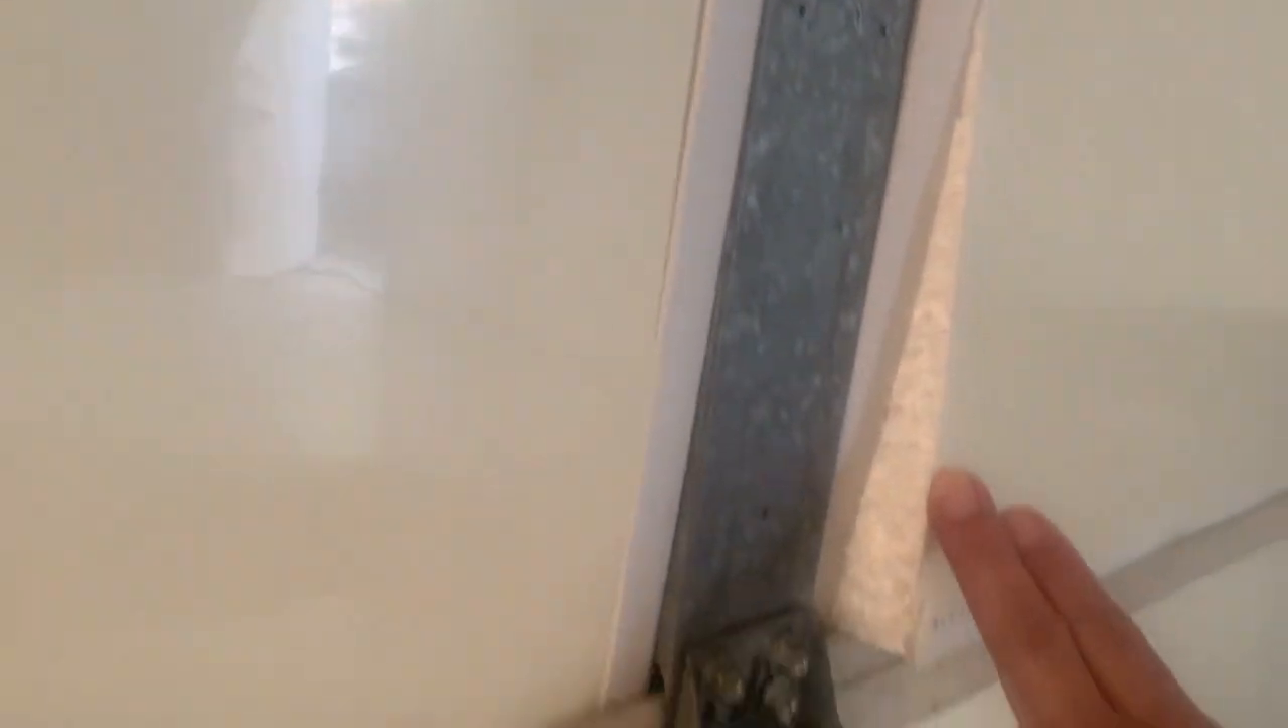Things are kind of hanging out this panel seems it popped out here look.